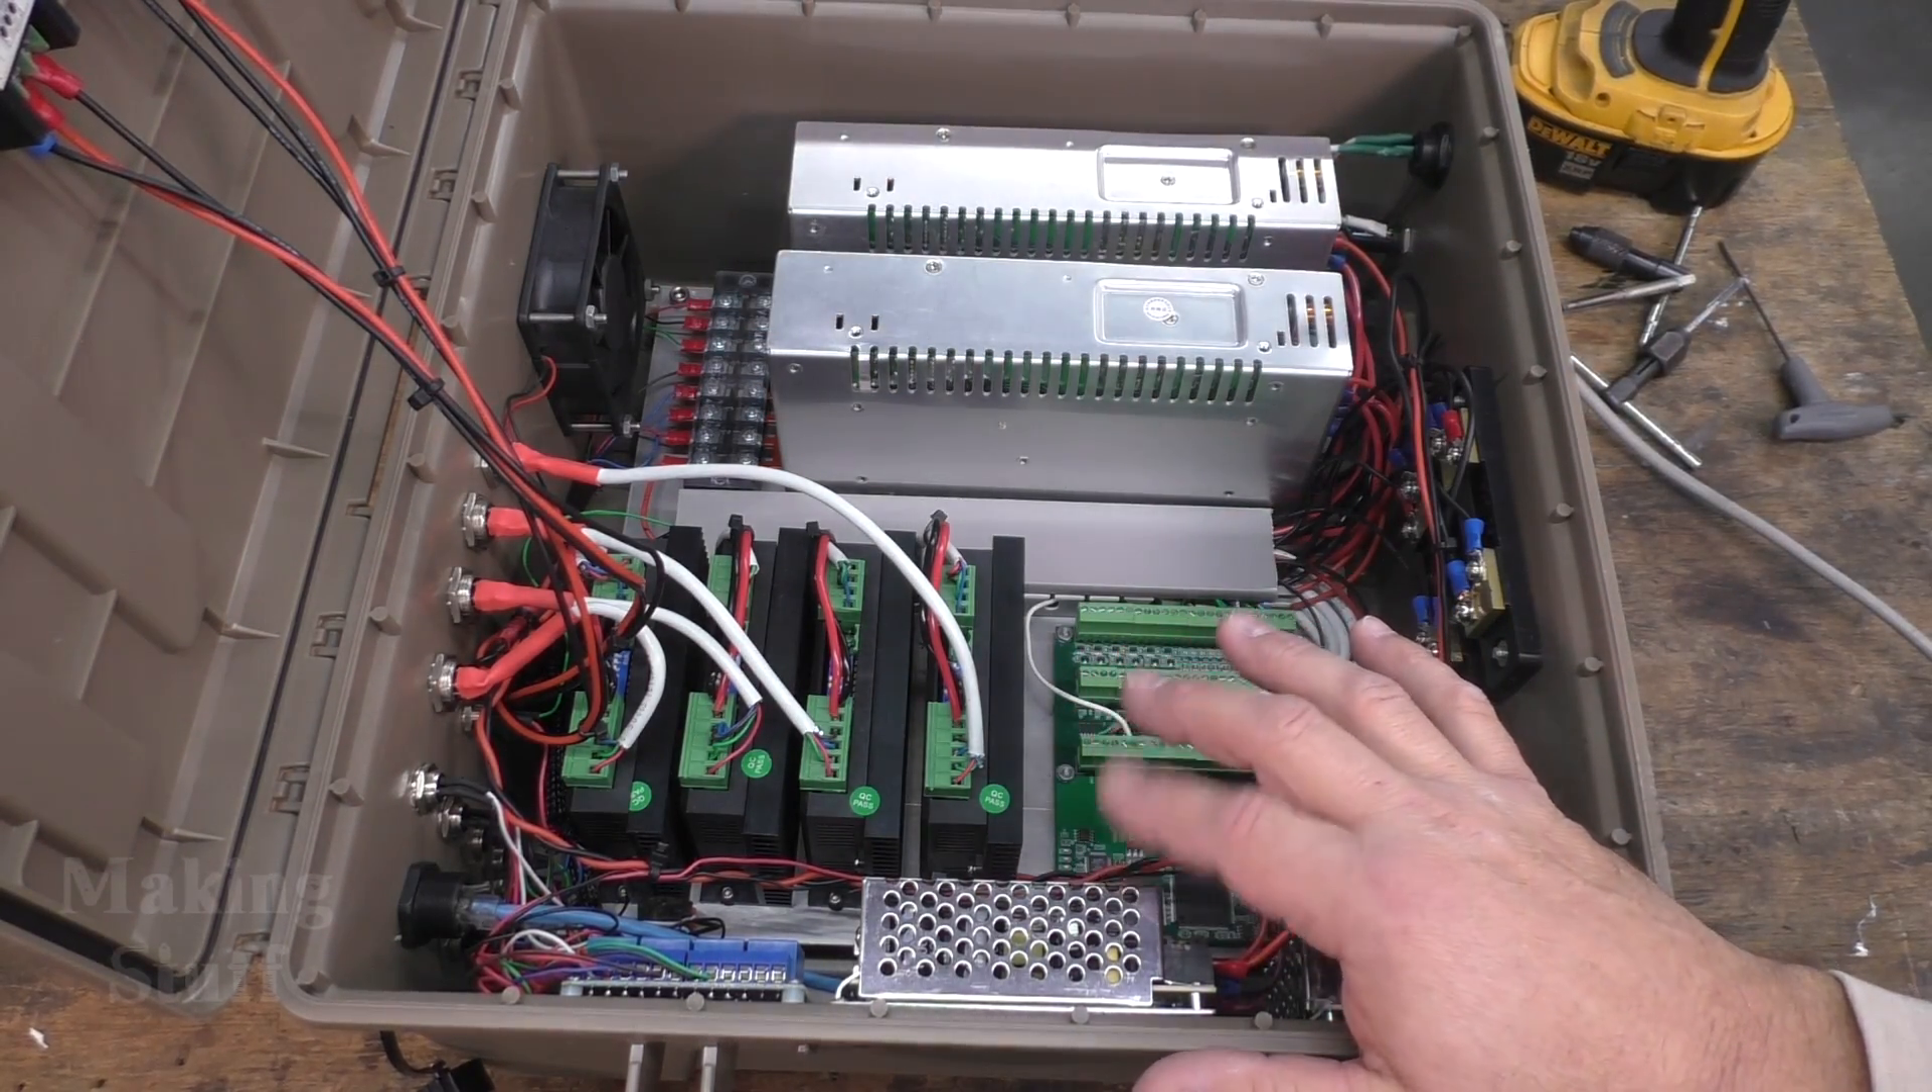Well the fan has been added it is right here and i've also added this 12 volt power supply to power the fan.